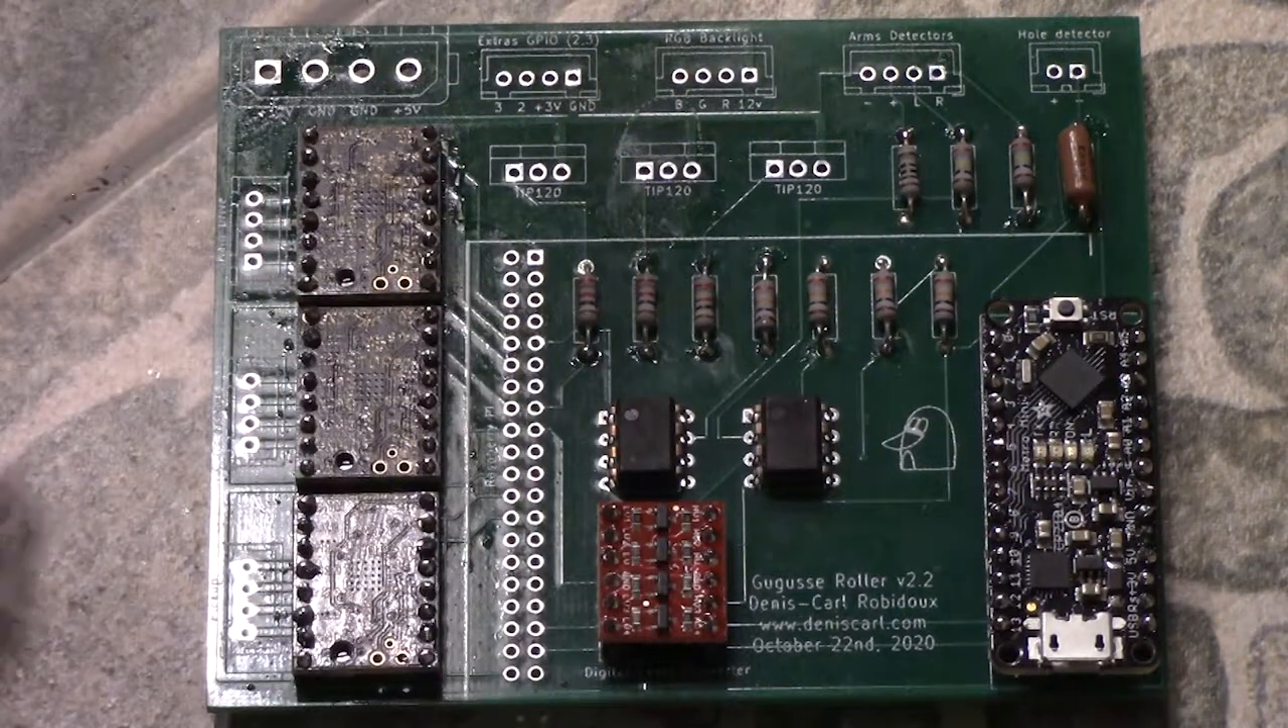So we put all the integrated circuits in place. So these are all here.